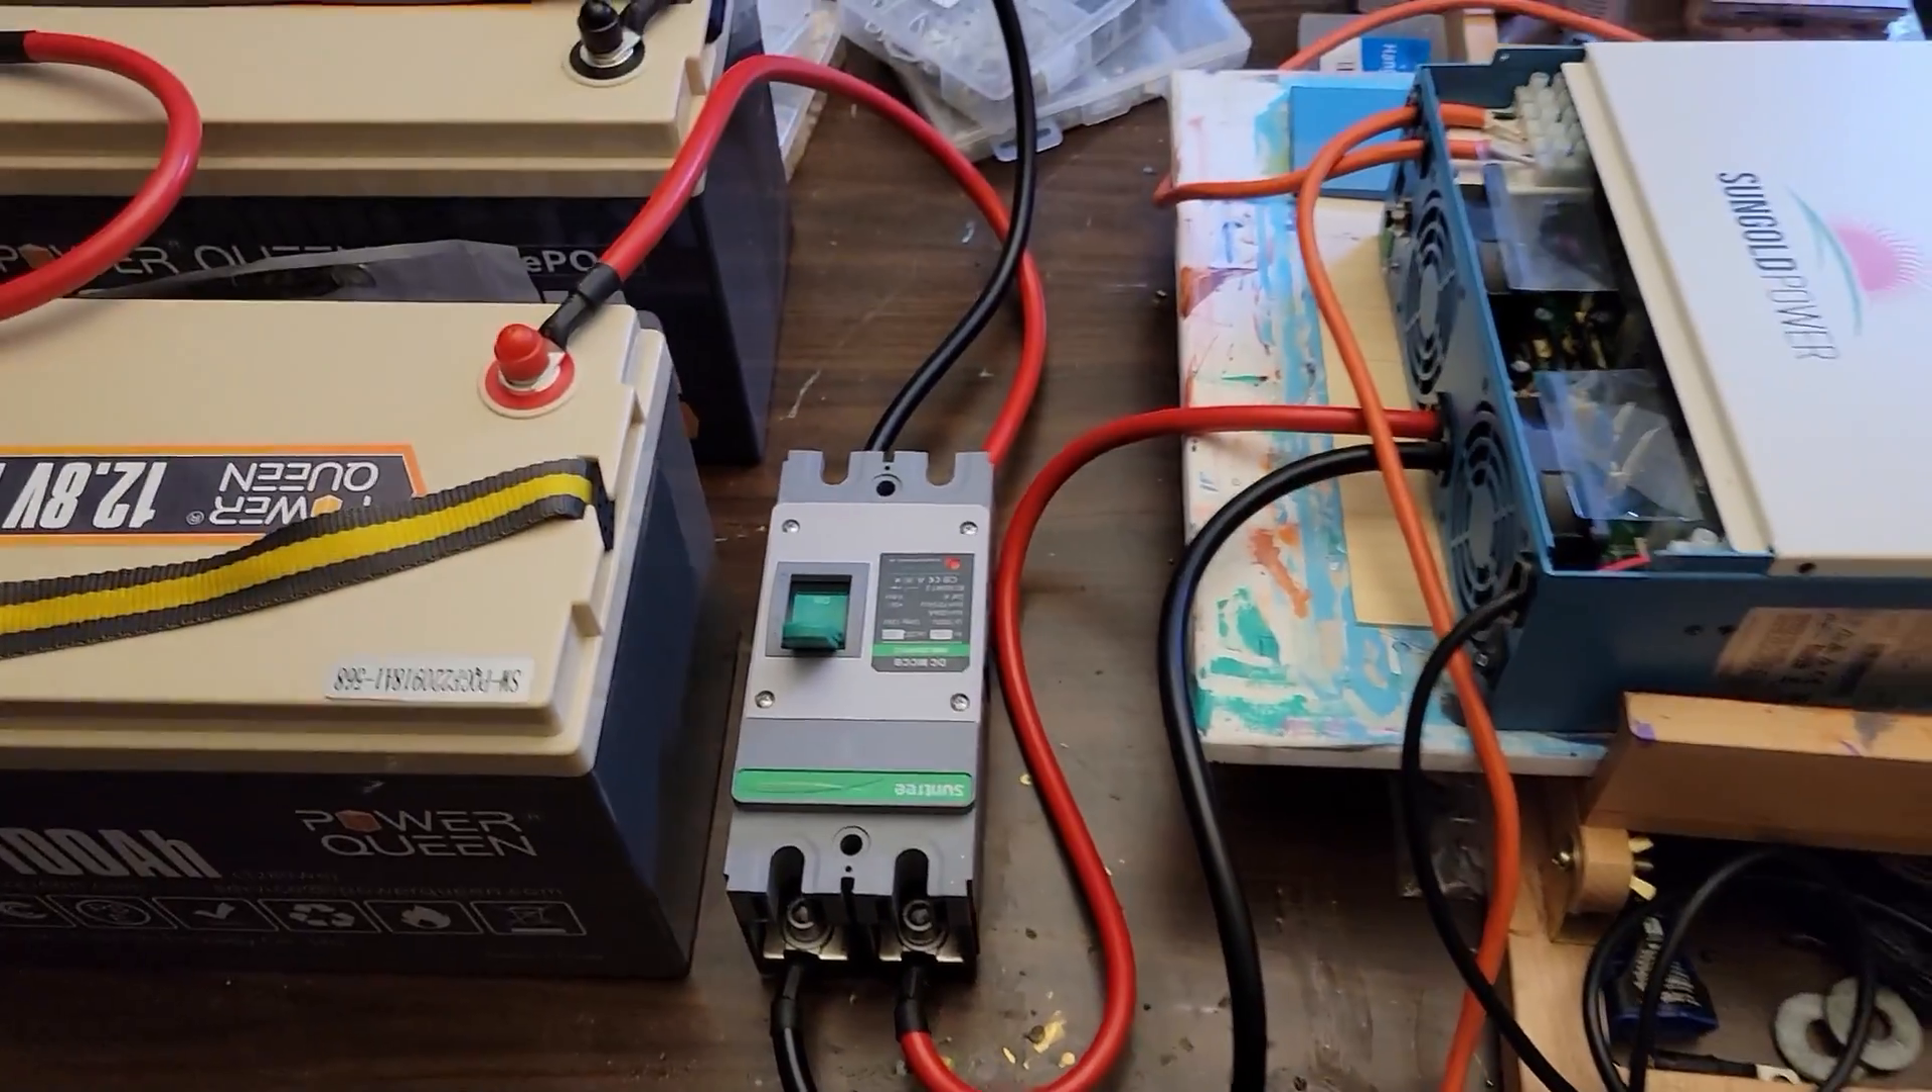Okay well I finally got my battery cables in and you can see I have them hooked up to my big old breaker switch here going to the inside.